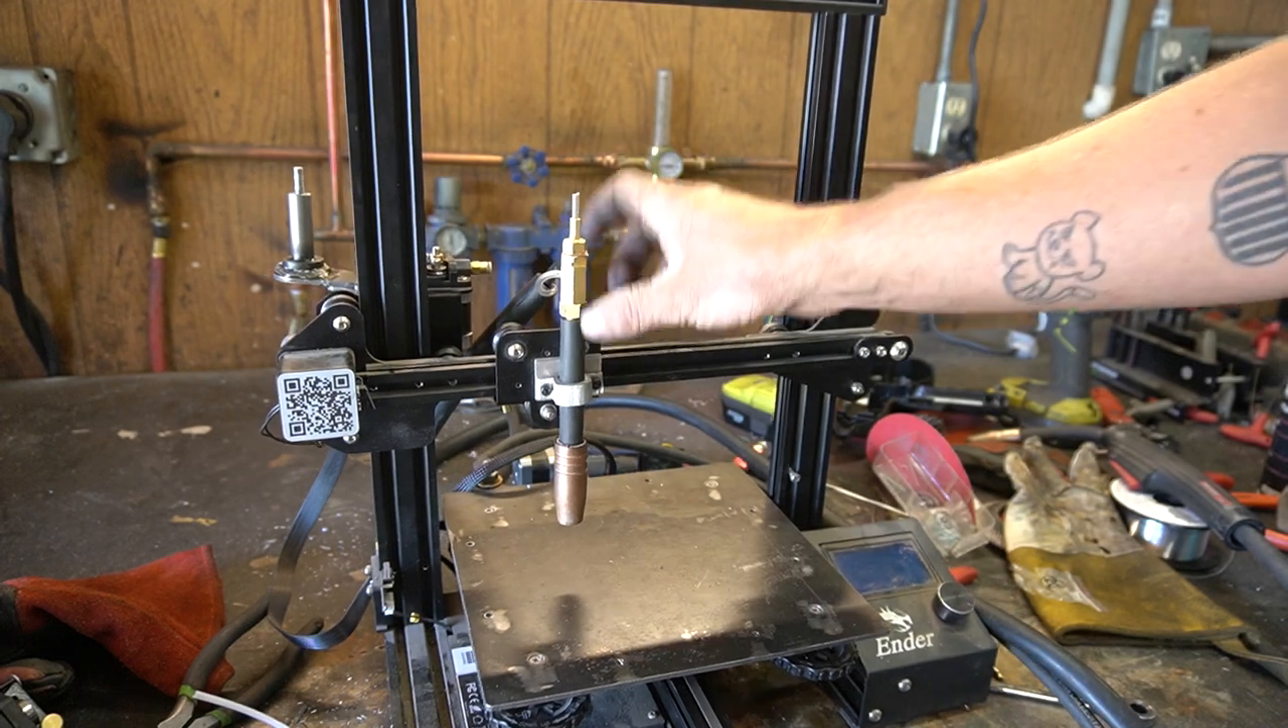I've gone ahead and attached the print head and this thing is looking ridiculous.